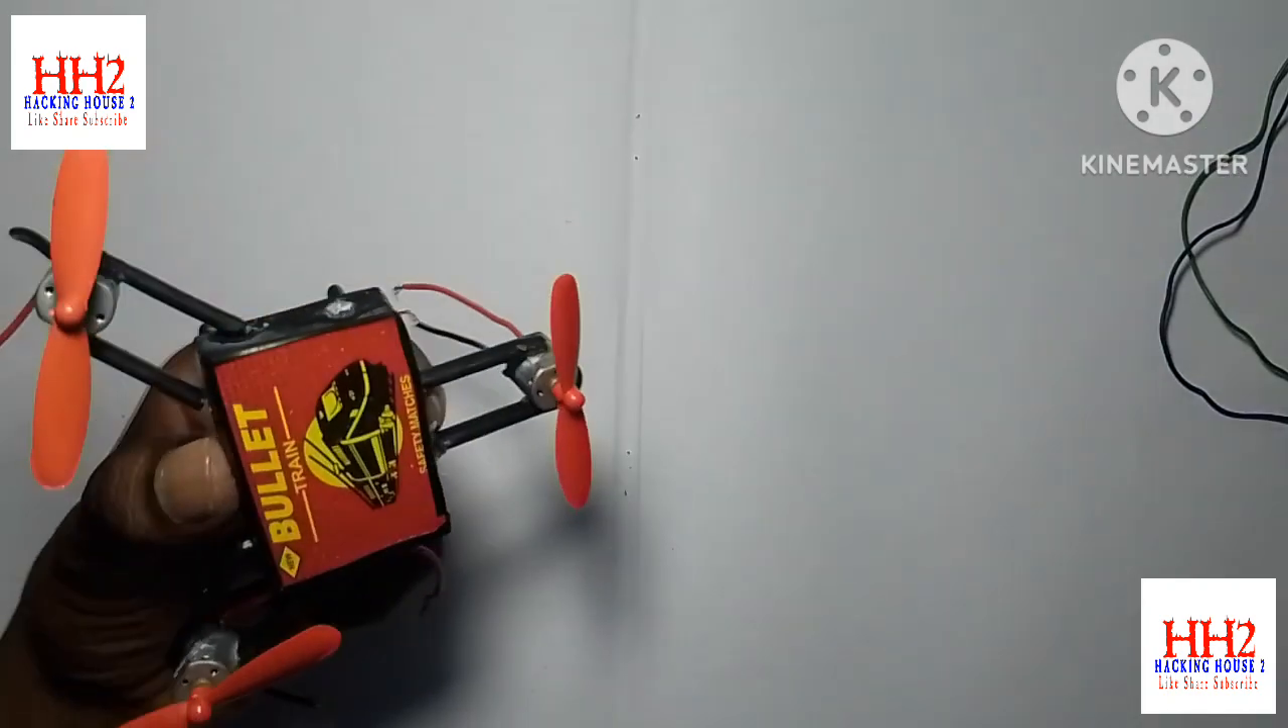तो दोस्तों हमने ड्रोन मोटर को माचिस के बॉक्स से हमने जोड़ जैसे कि आप देख सकते हैं।